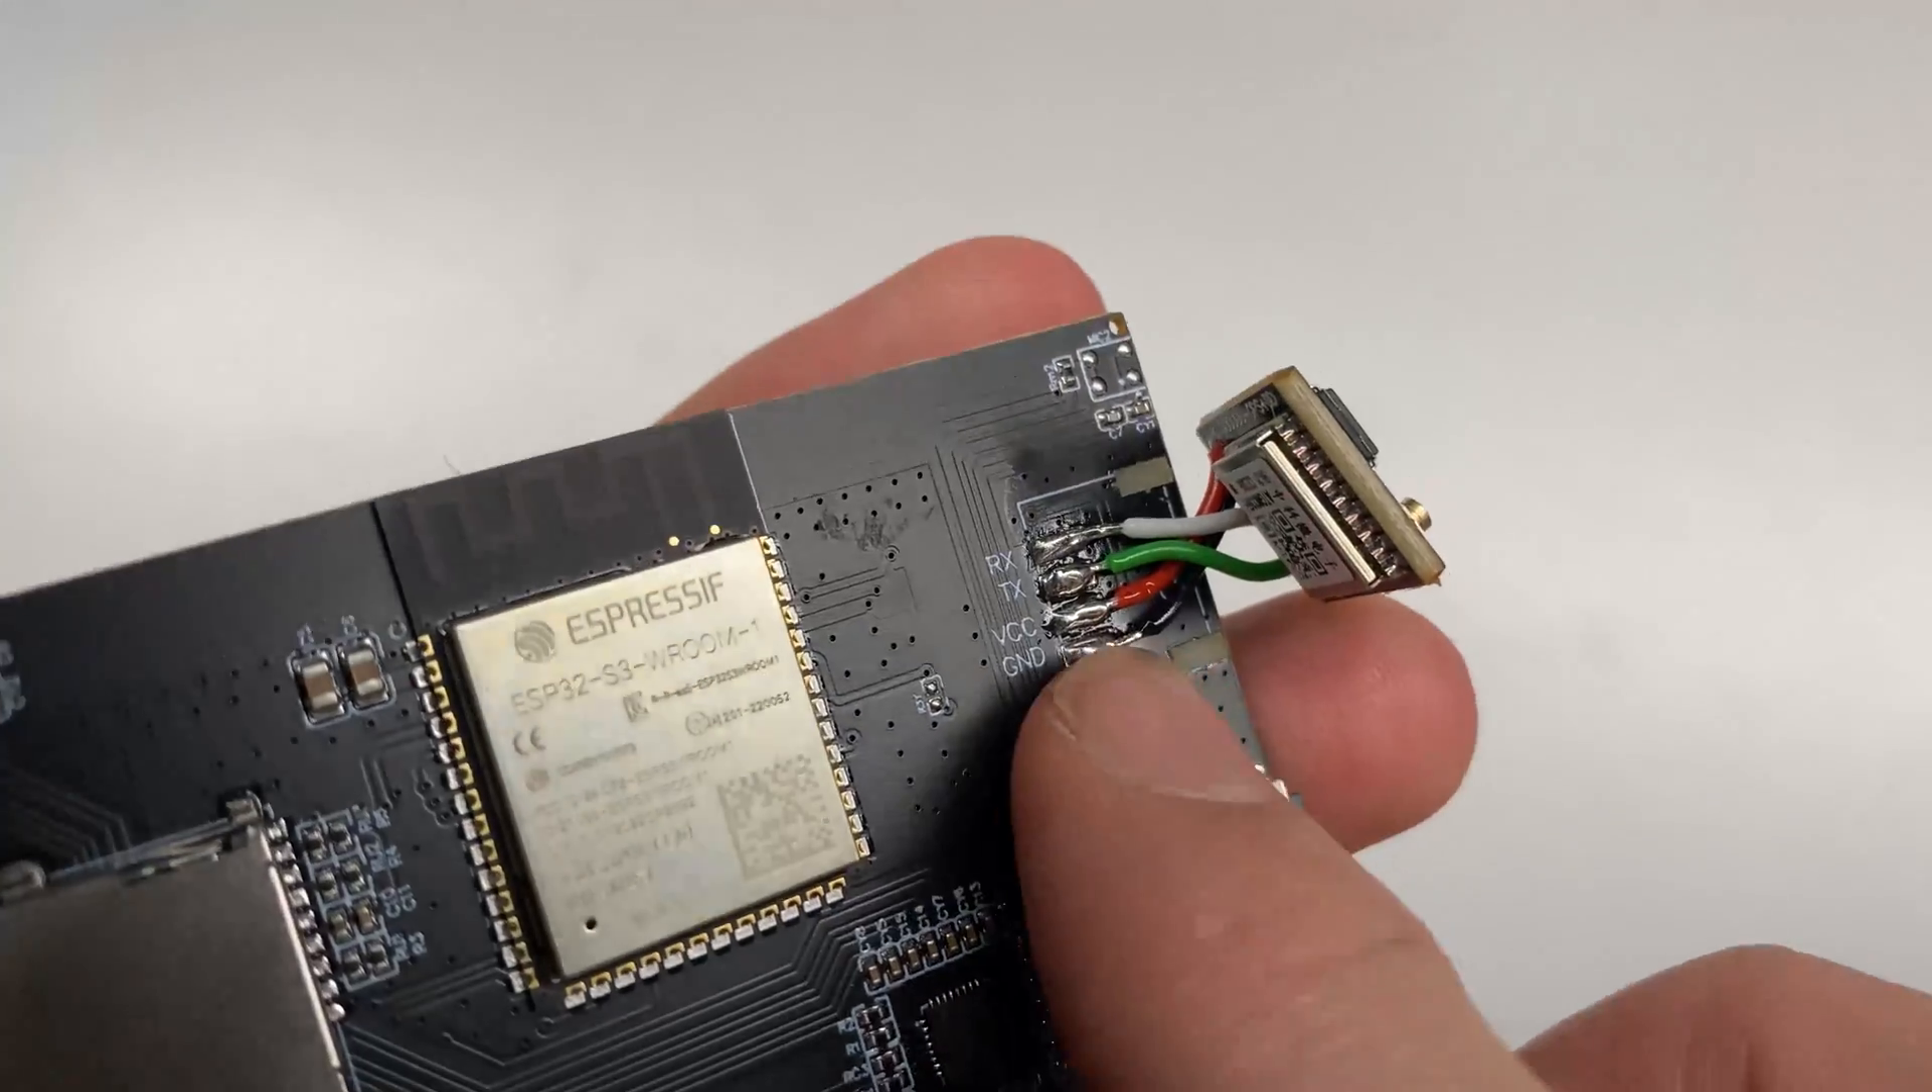We've got our gps radio all soldered in and we can just fold it back over like that.